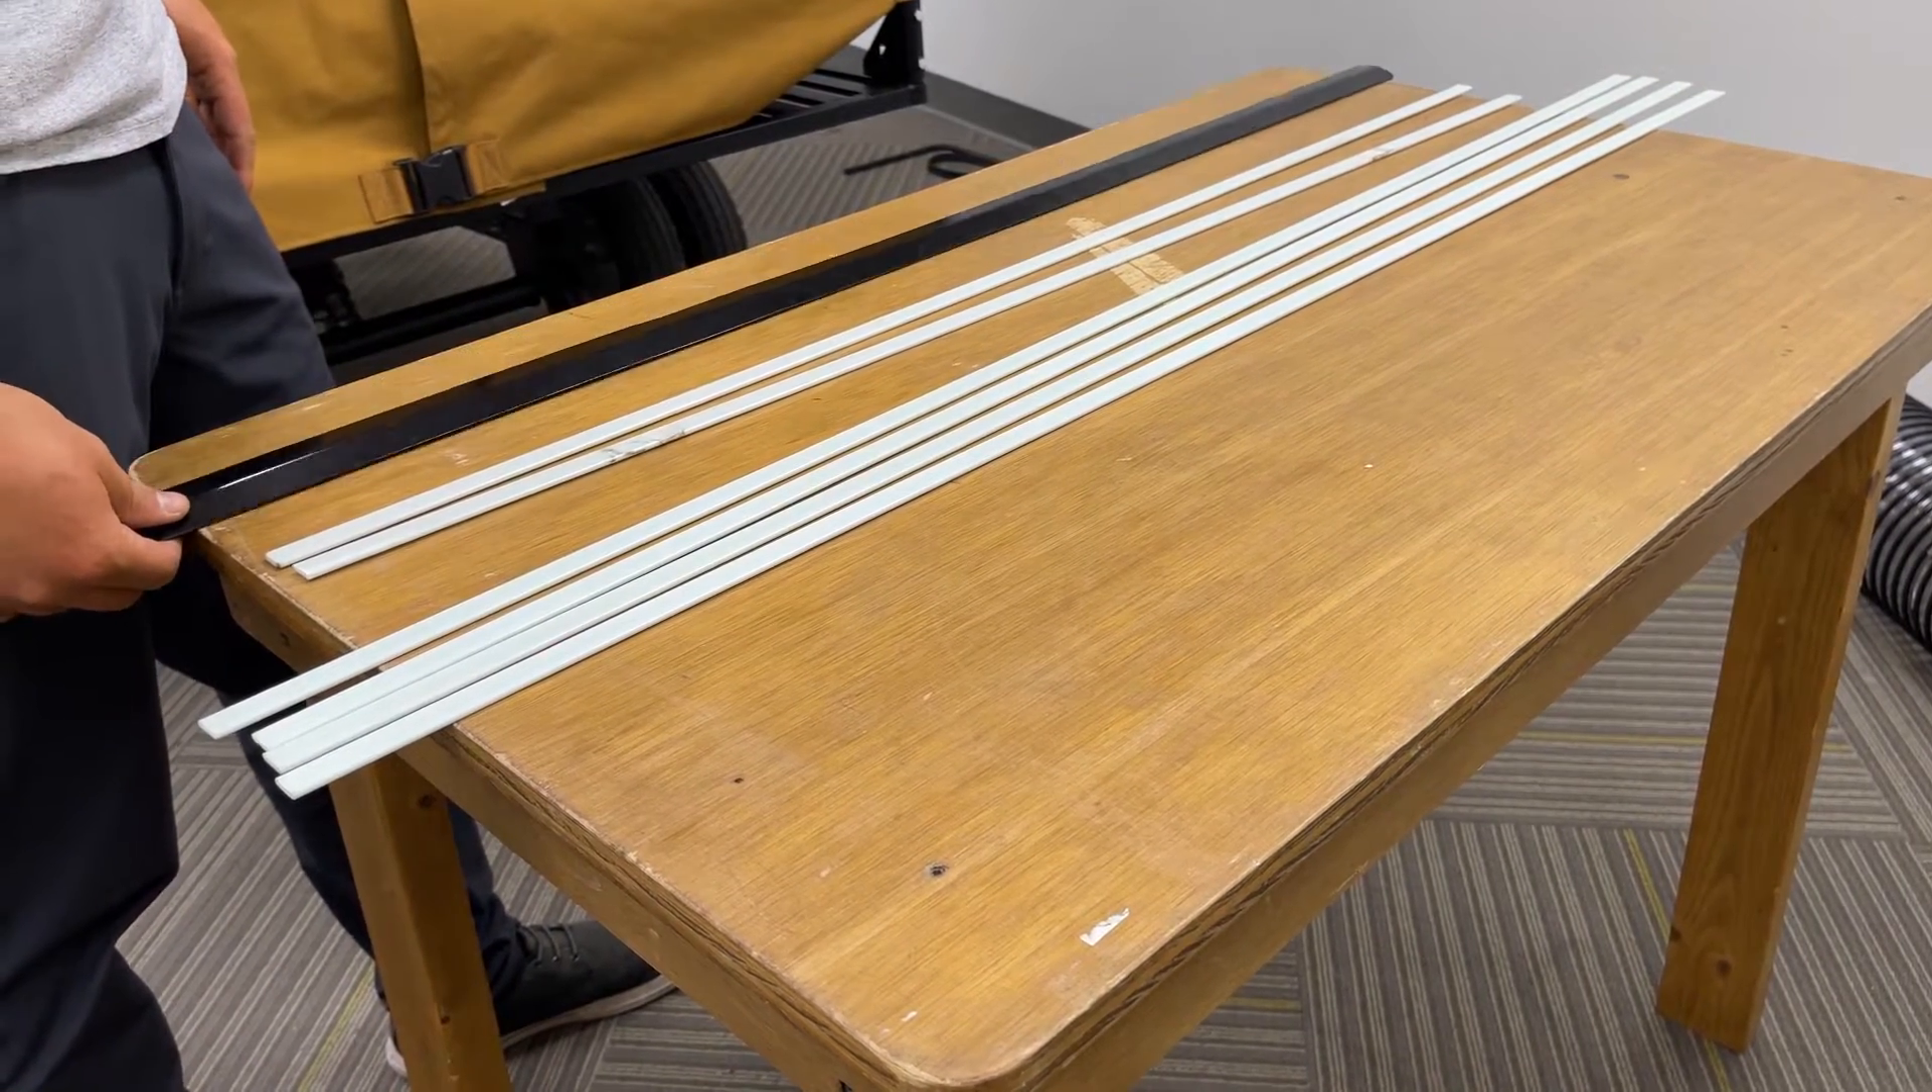The only thing that's remaining on the canvas is inserting six battens, four long length, two short length, as well as one metal retainer.